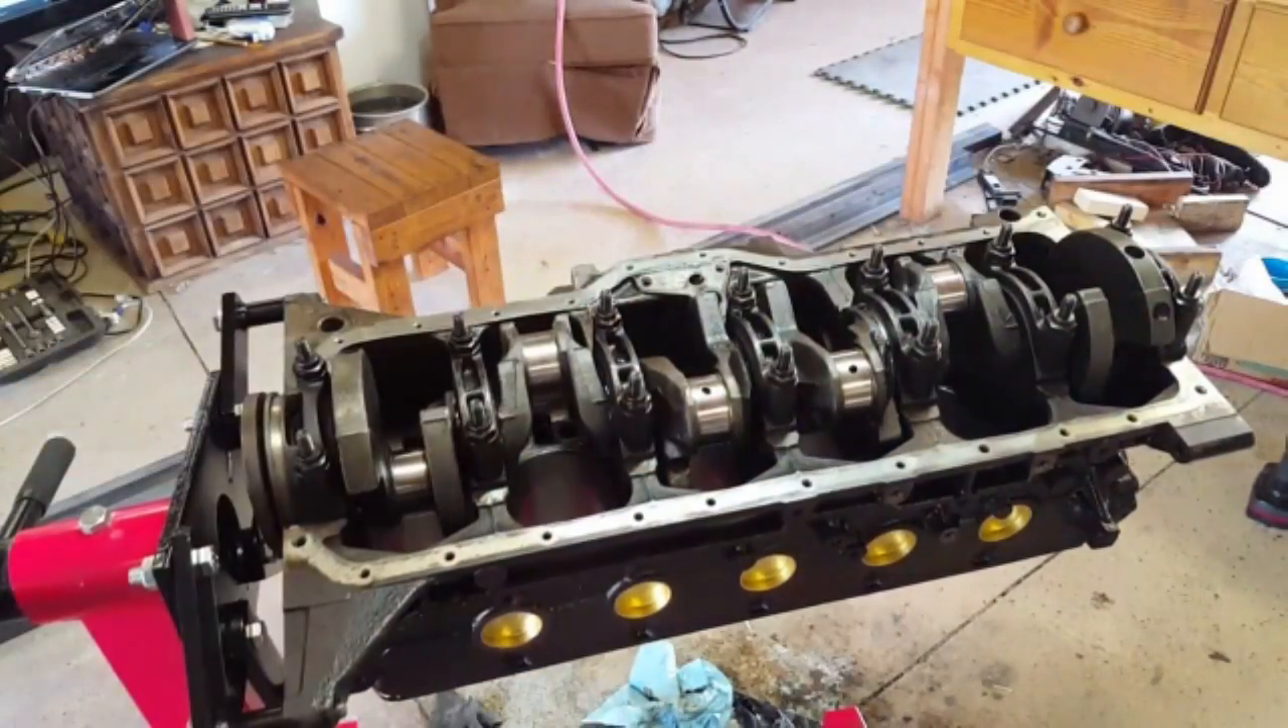So got the crank in there got it all torqued down you know just the standard stuff.